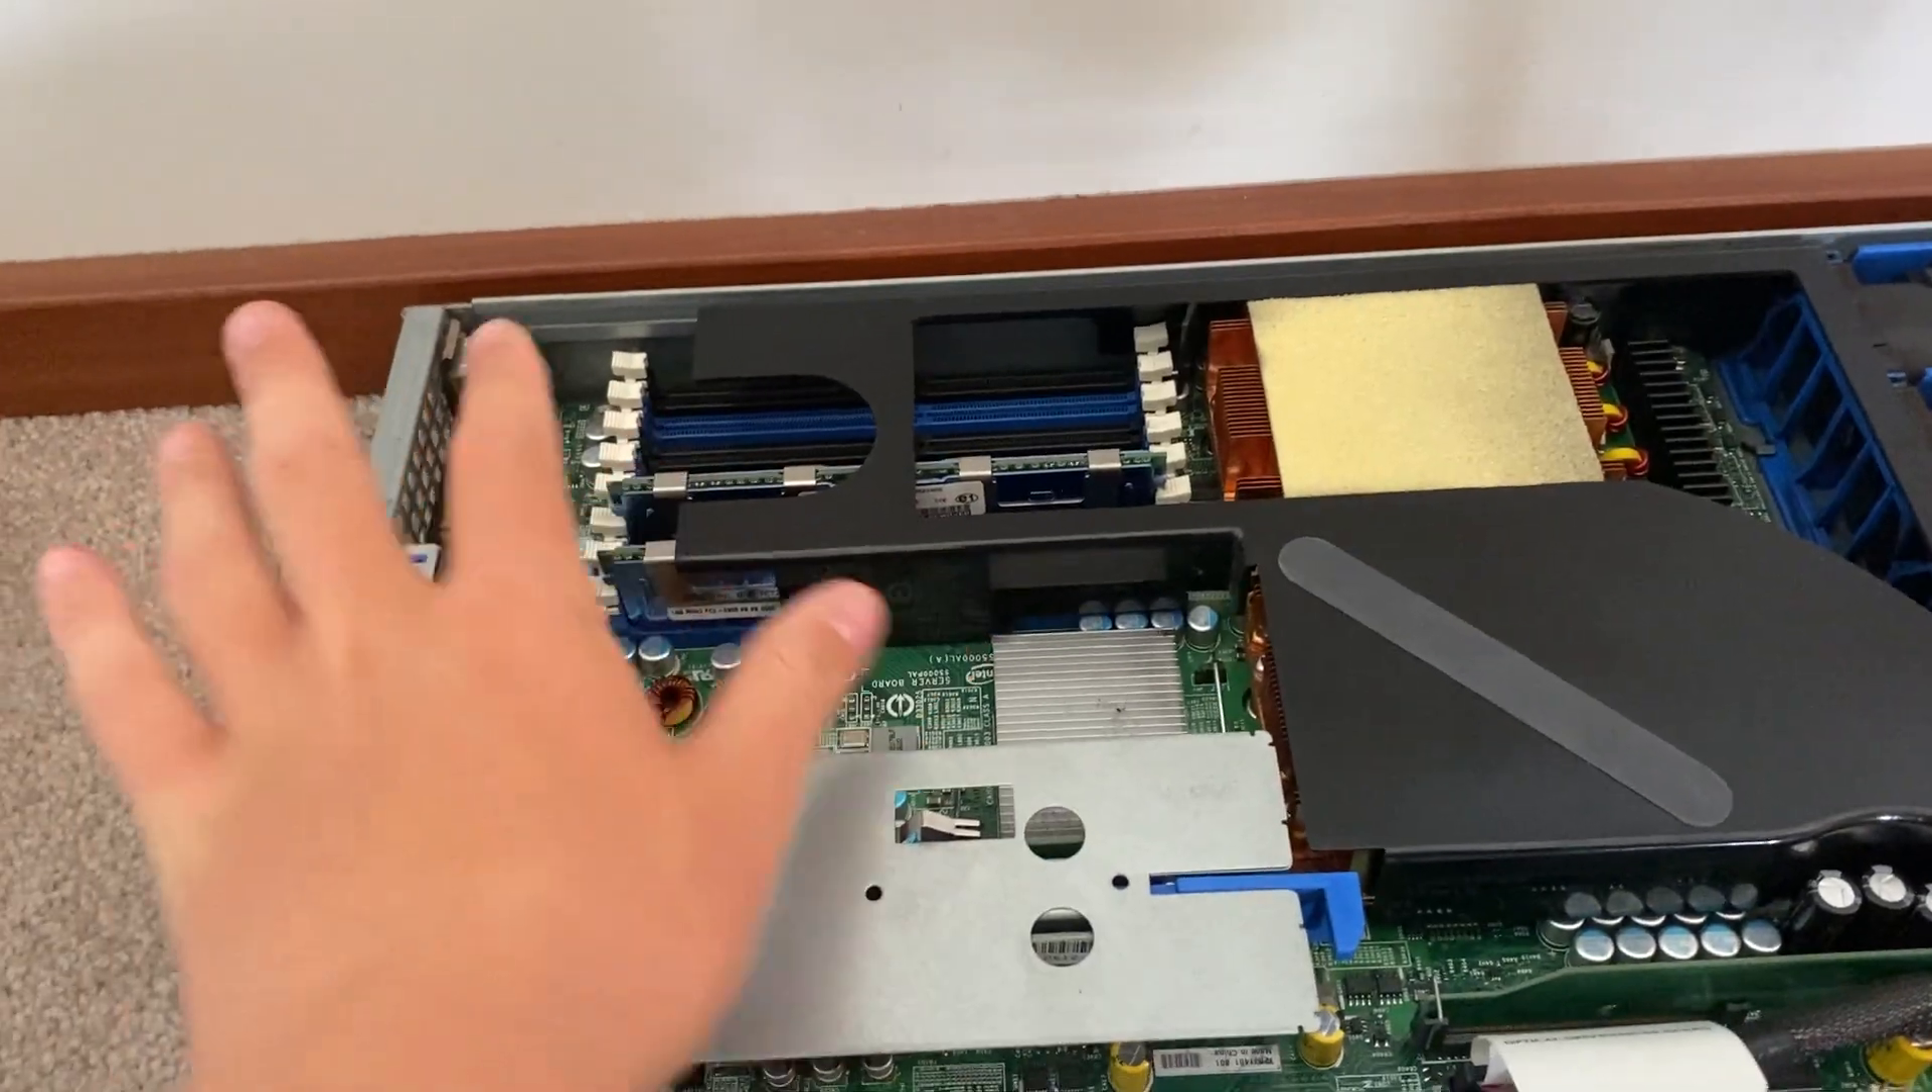So i've got the cover off and all i've got to do now is try to figure out how to get the shrouding off so i can access the ram.